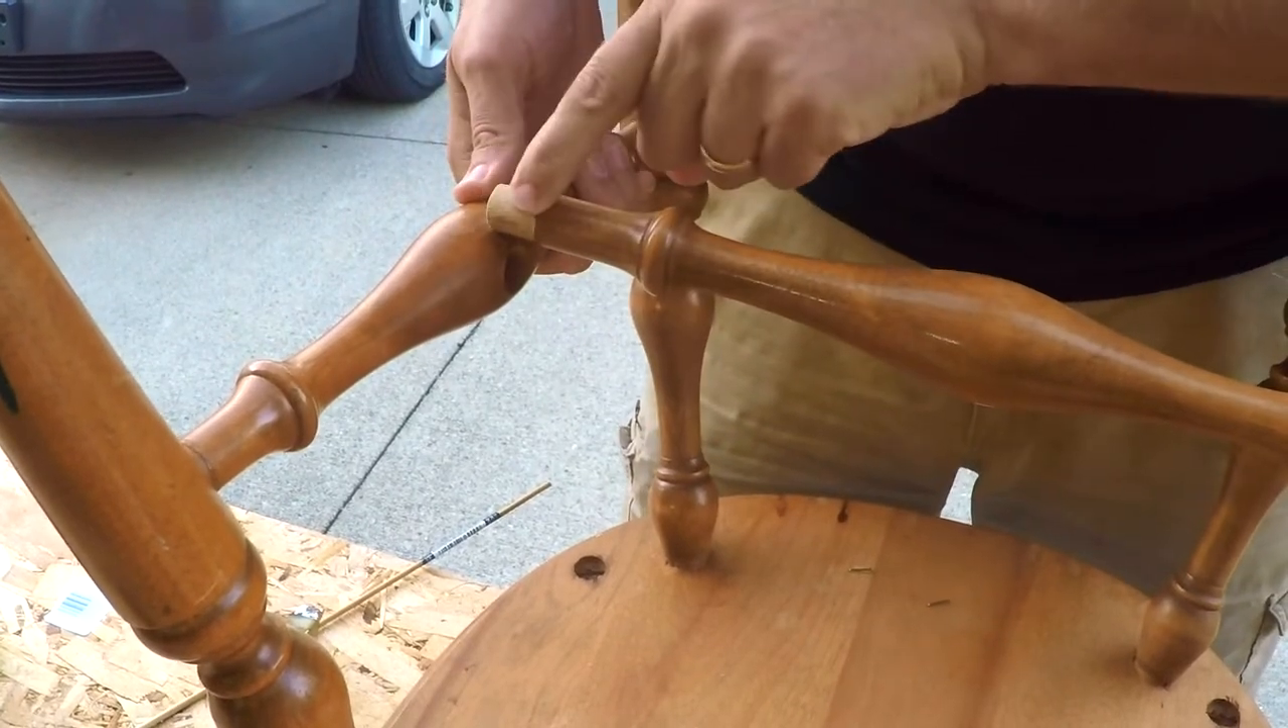As you can see with this chair here we've had trouble keeping this particular part of the tenon in that hole or the mortise in which it was originally designed.